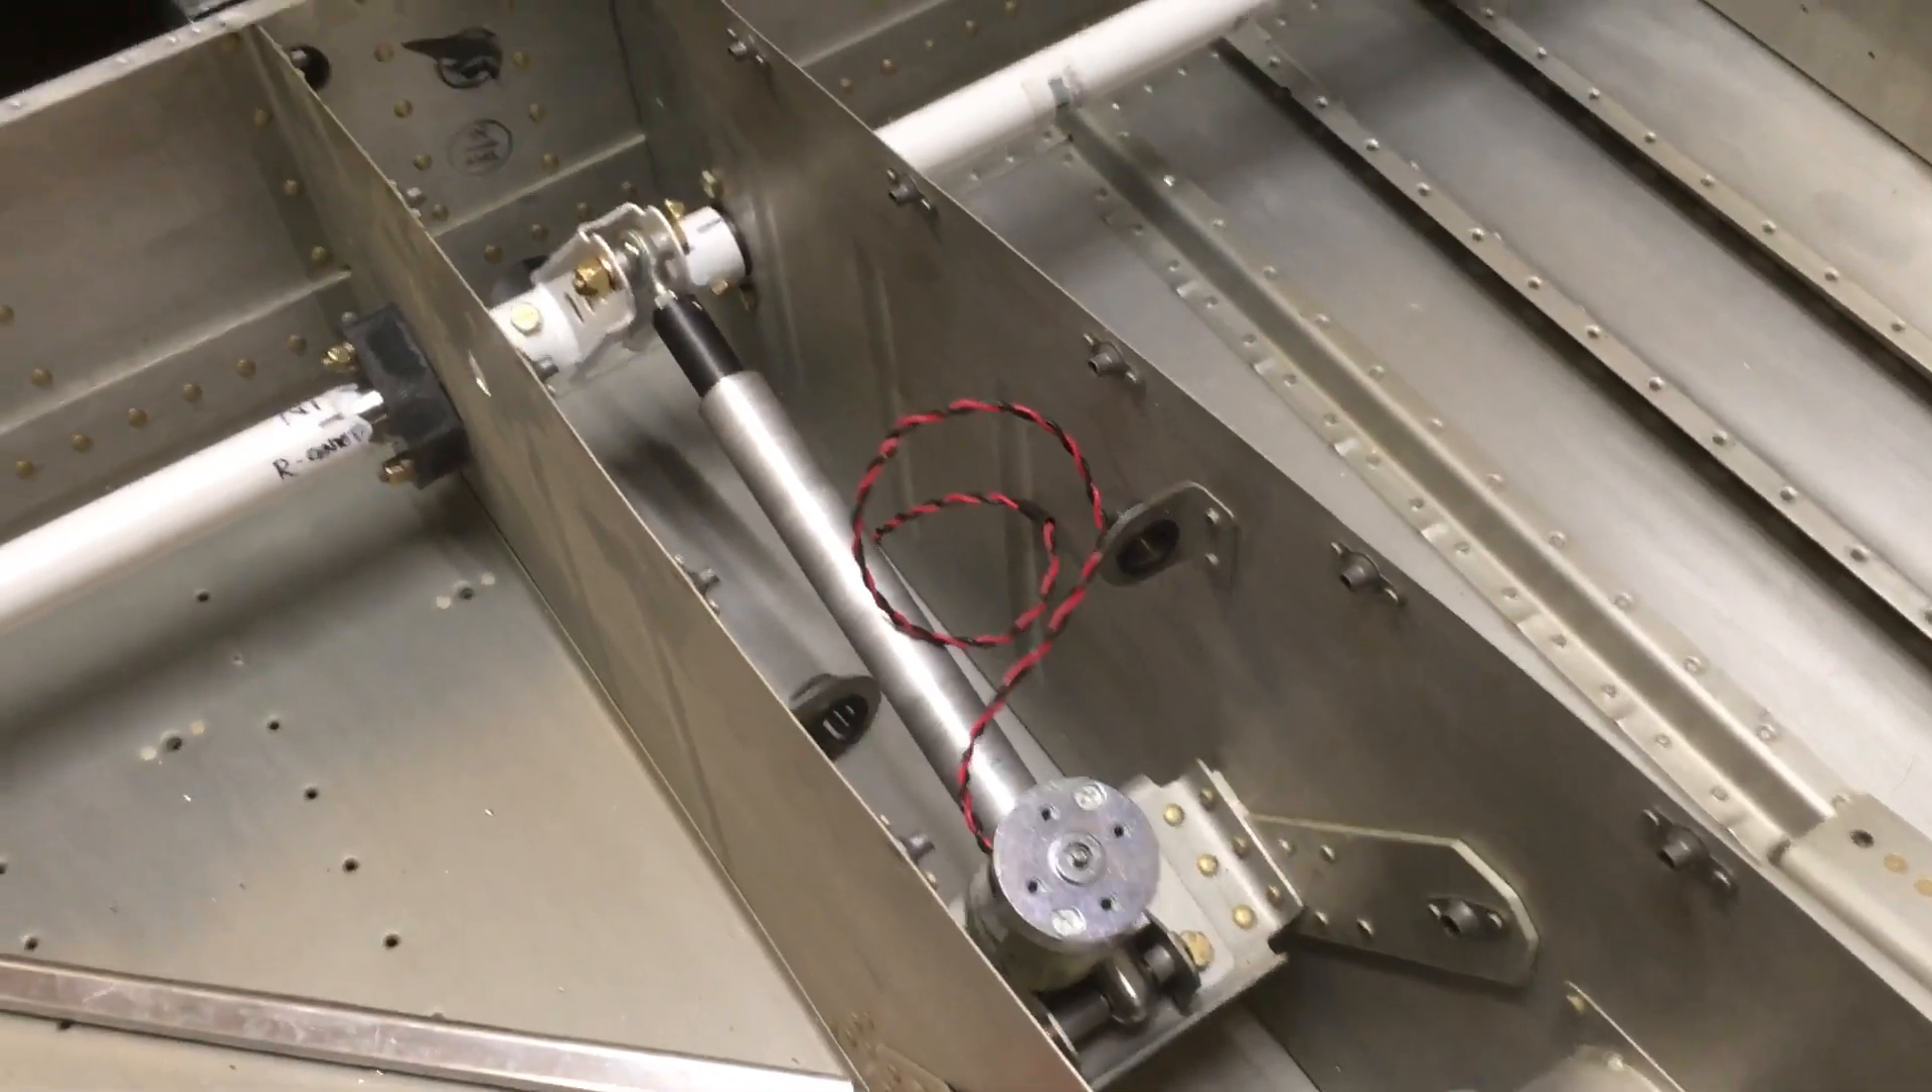I got the flap motor installed.